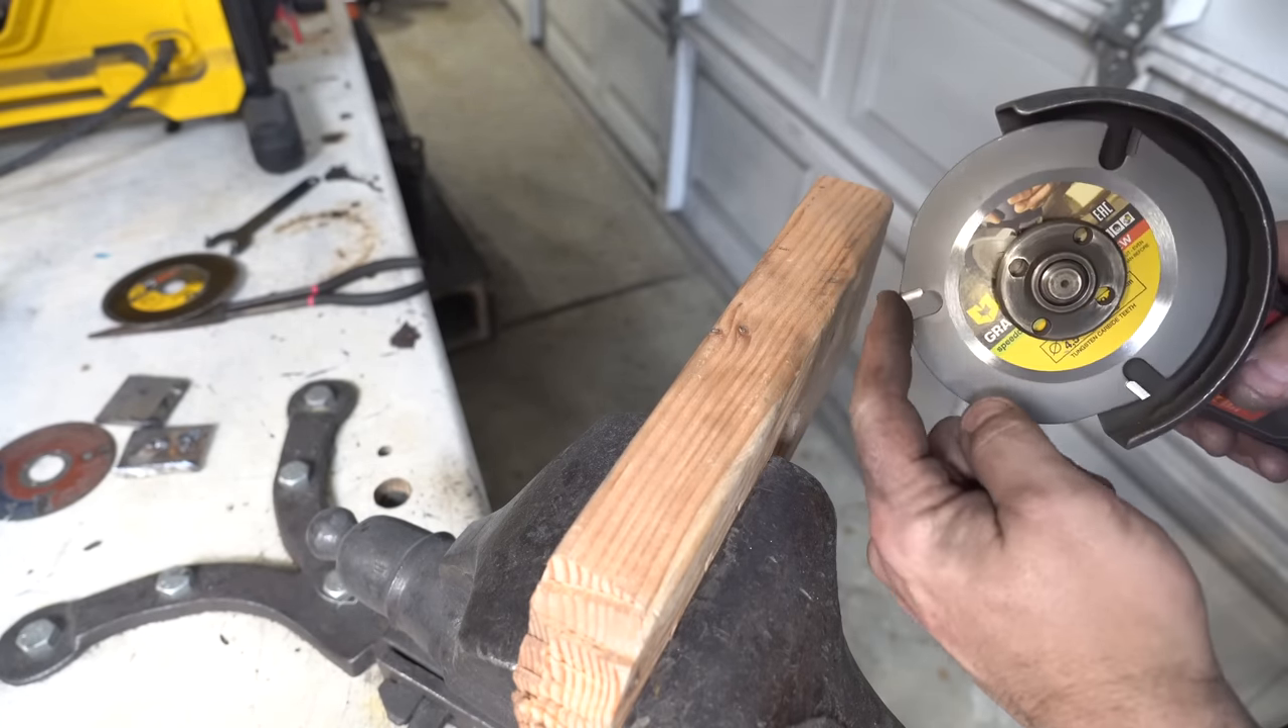Okay, I've got one of these discs for wood set up in here.